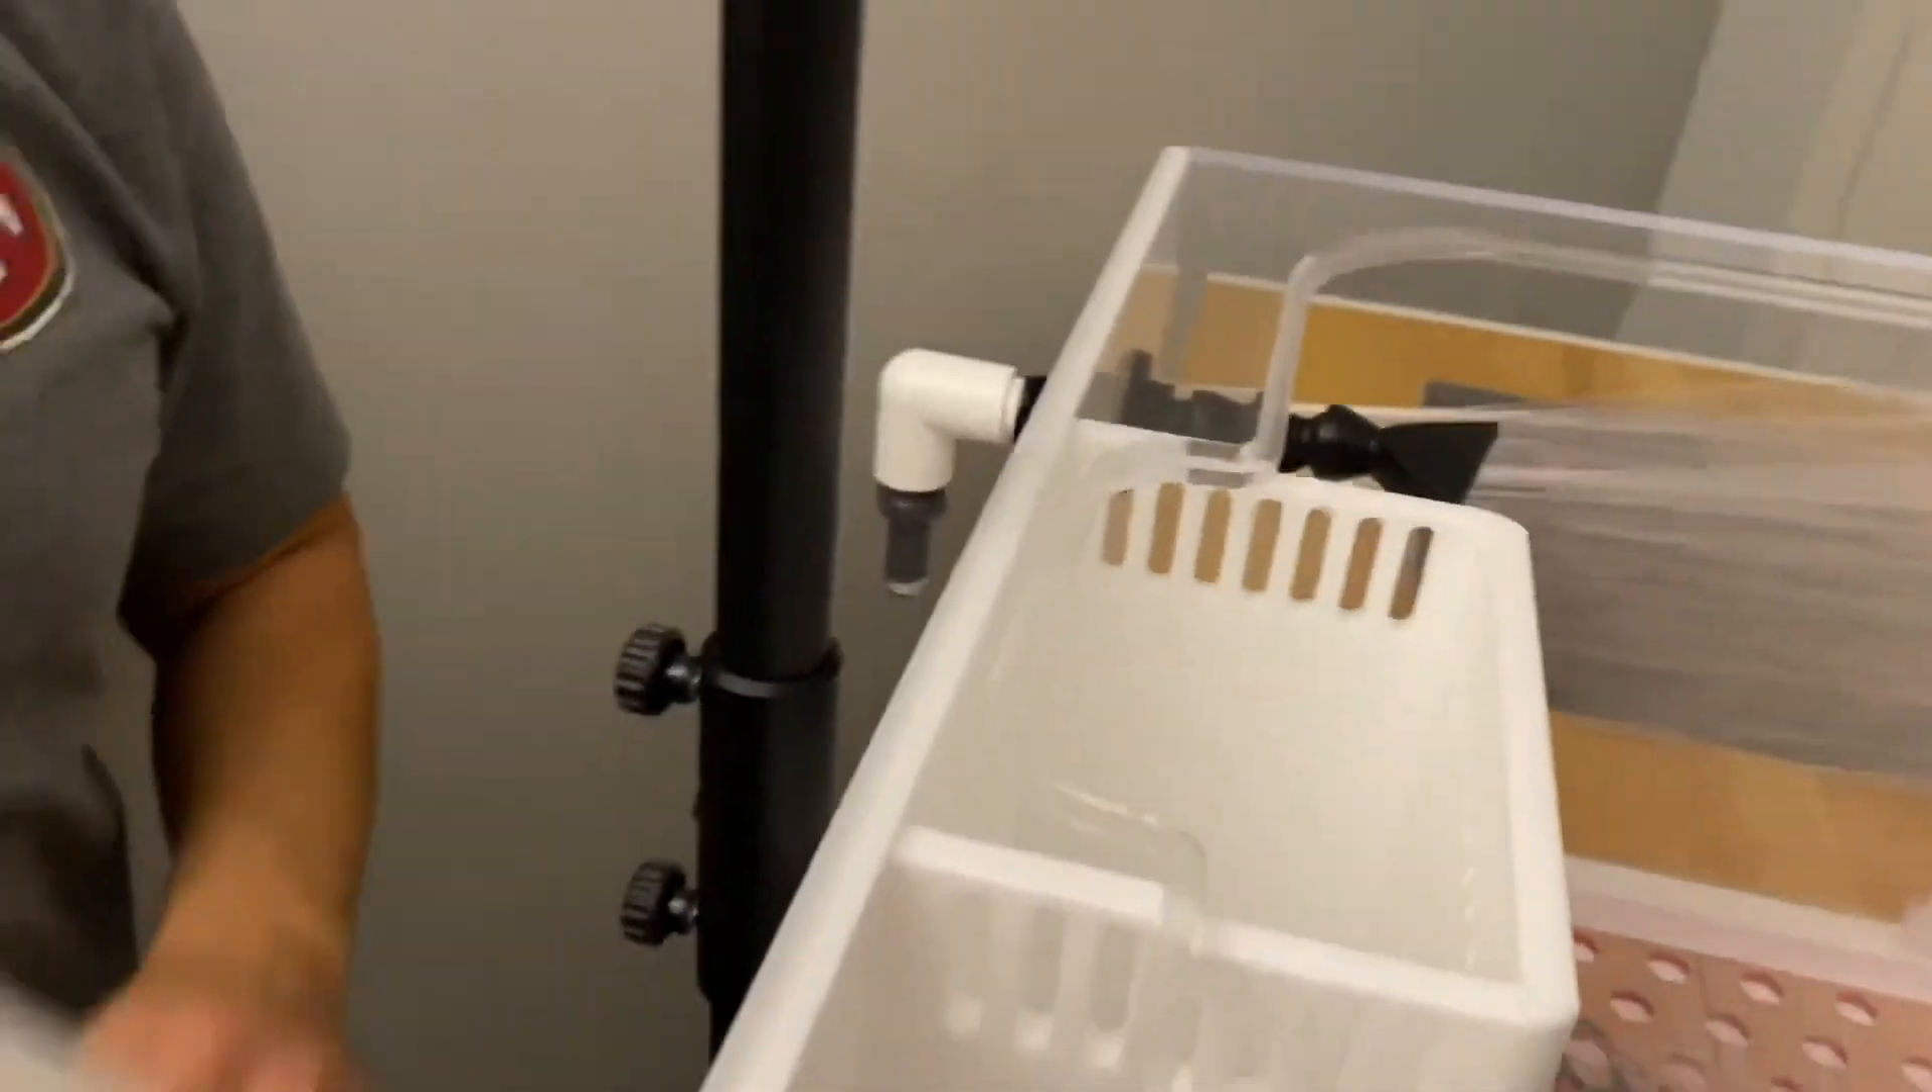I connected the bulkhead and there's some adaption right there for this pvc pipe.